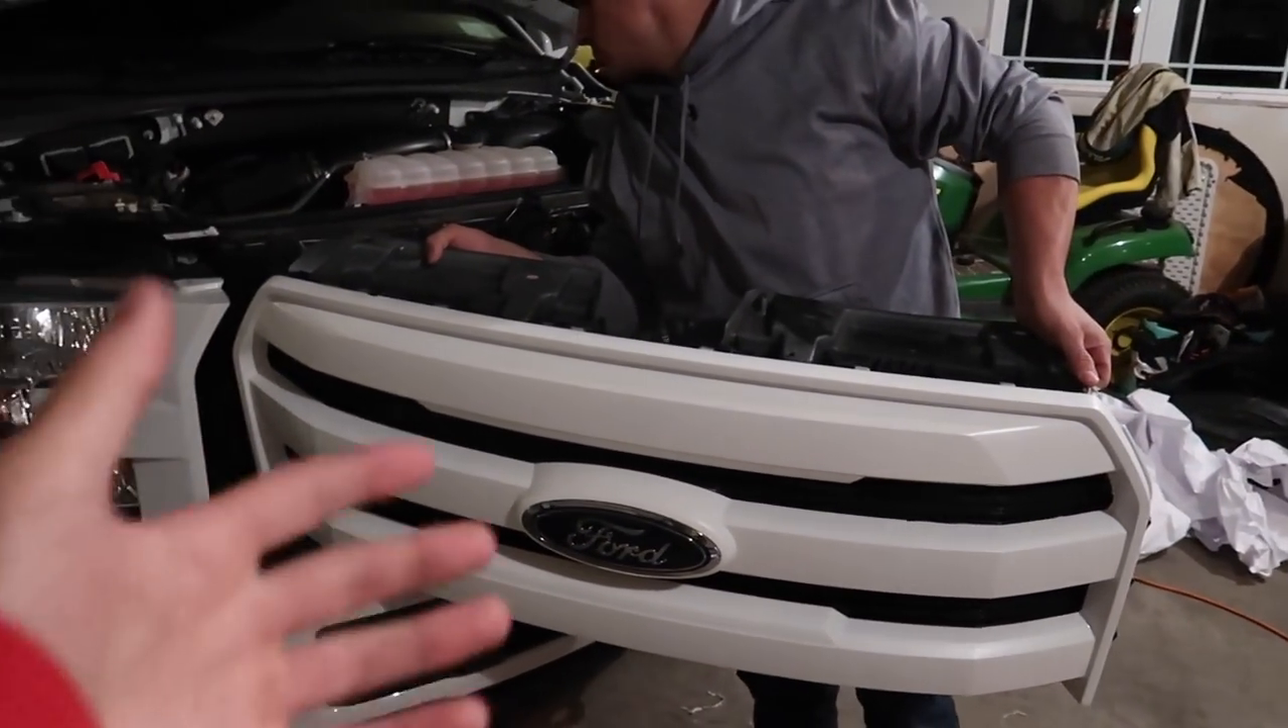So i got the grill taken out.